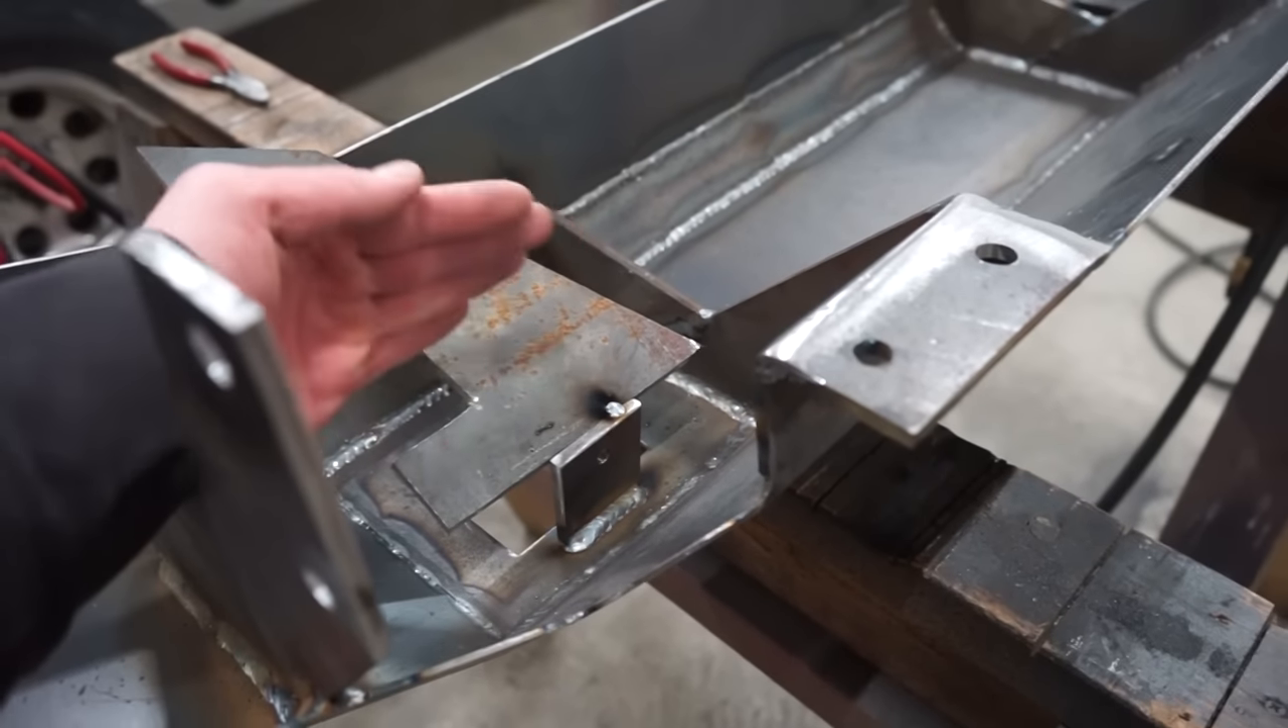So i just welded in these little brackets here to mount the pods on.